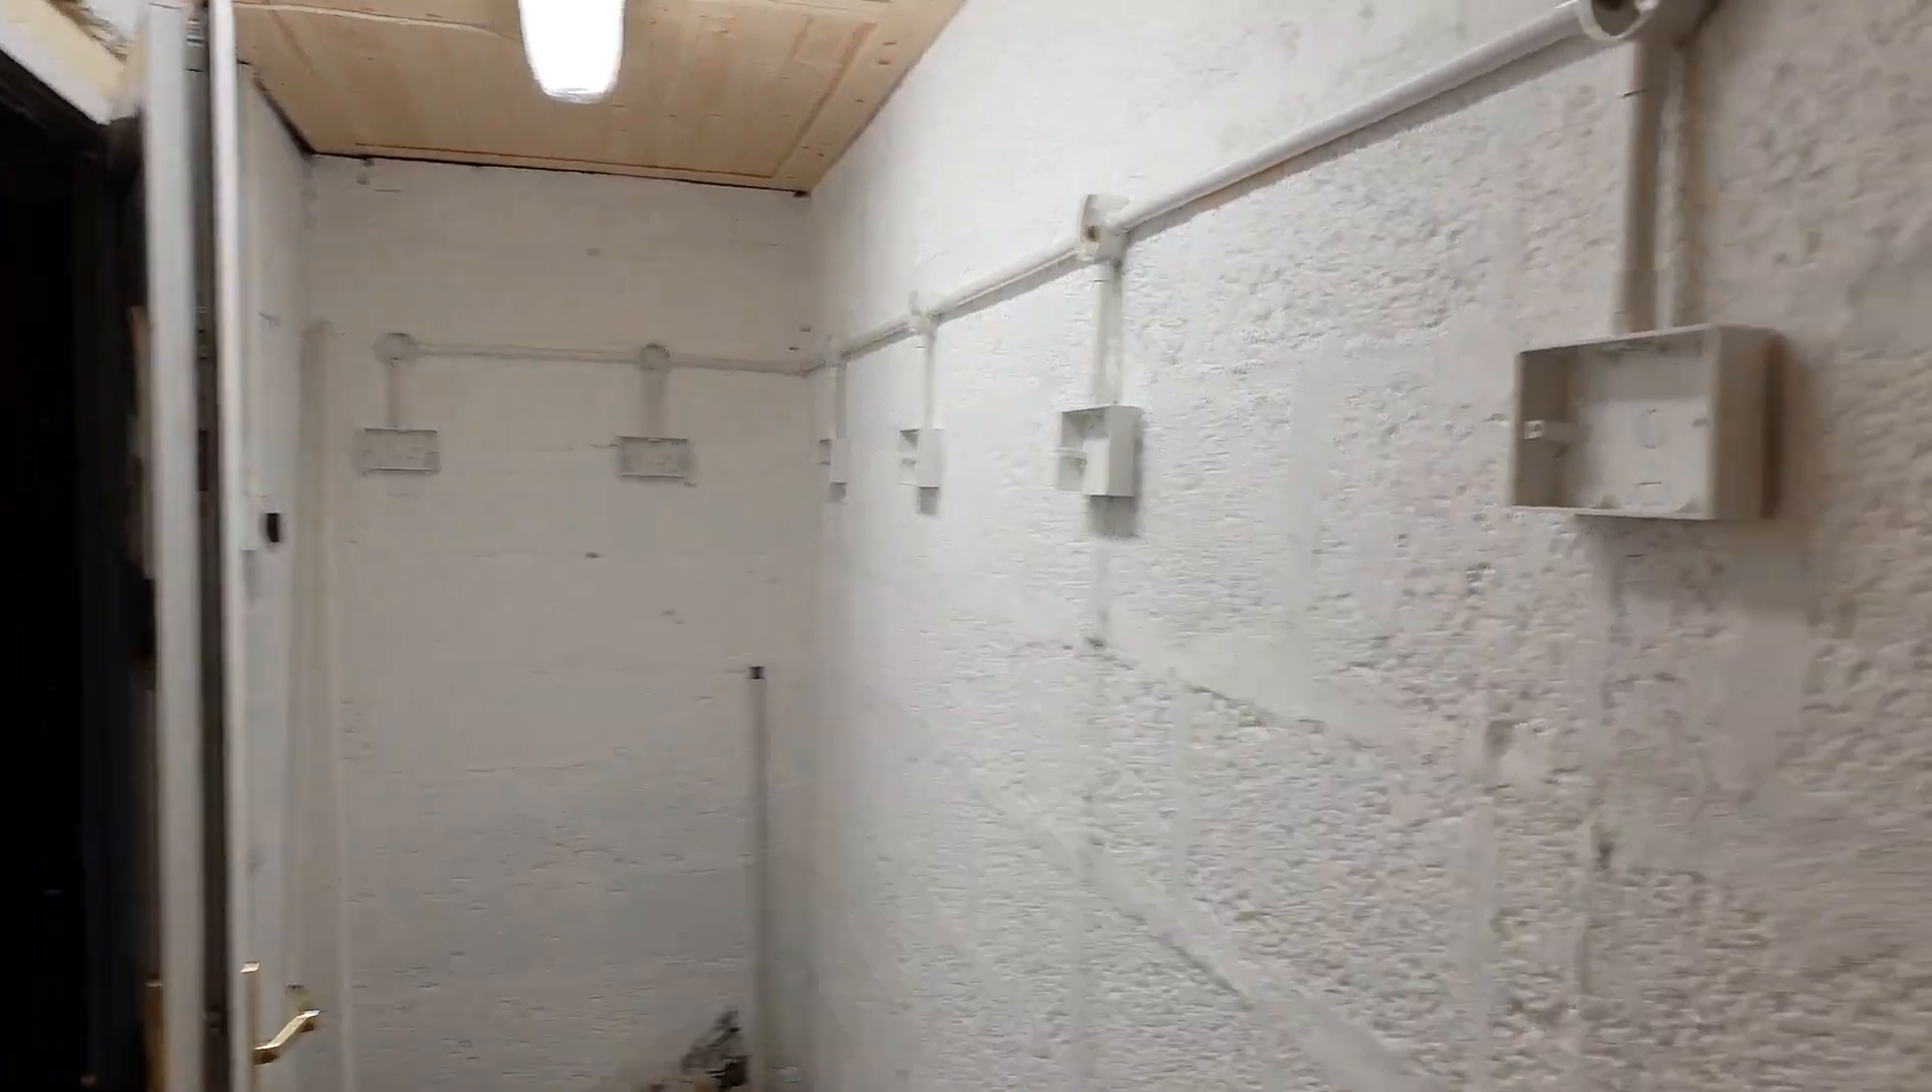Okay now the ceilings done and as you can see I'm just starting to put all the plug sockets in that are running all the way around.